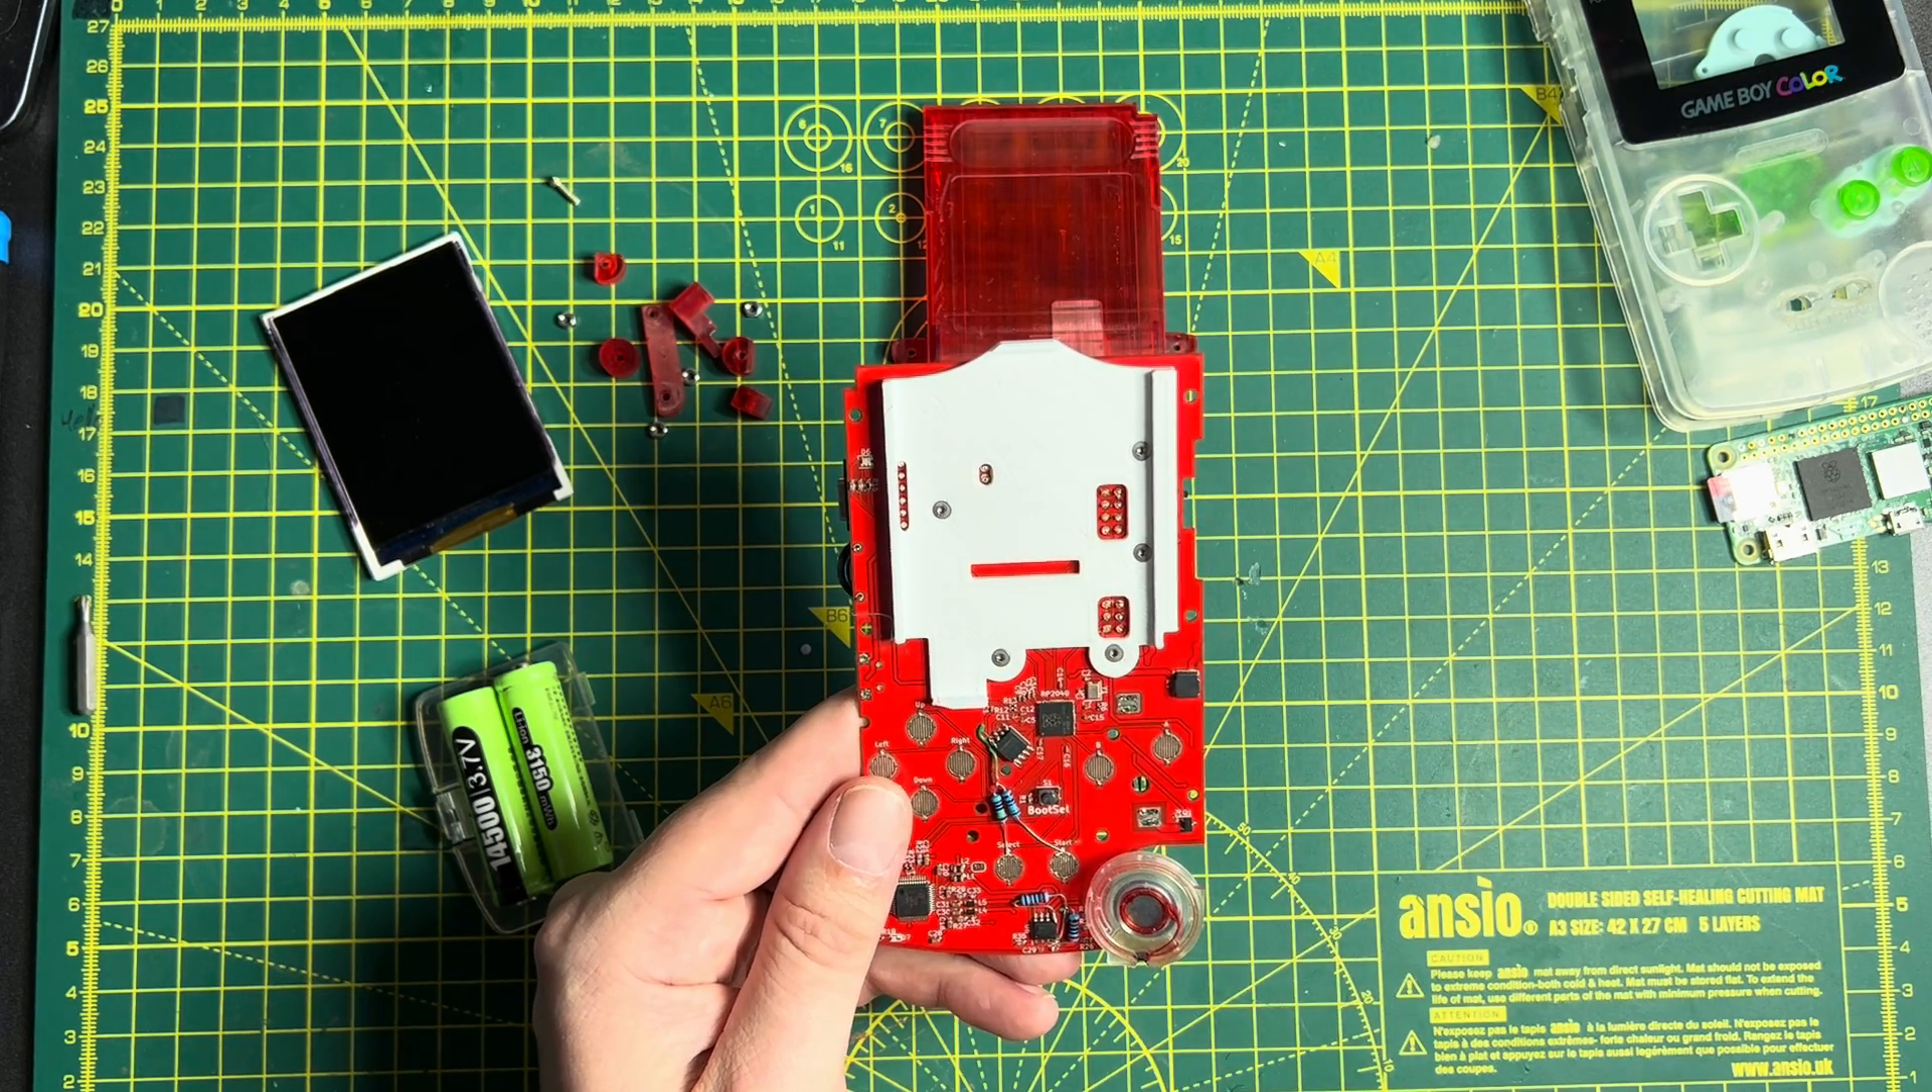I've attached this white 3D printed piece to the PCB.